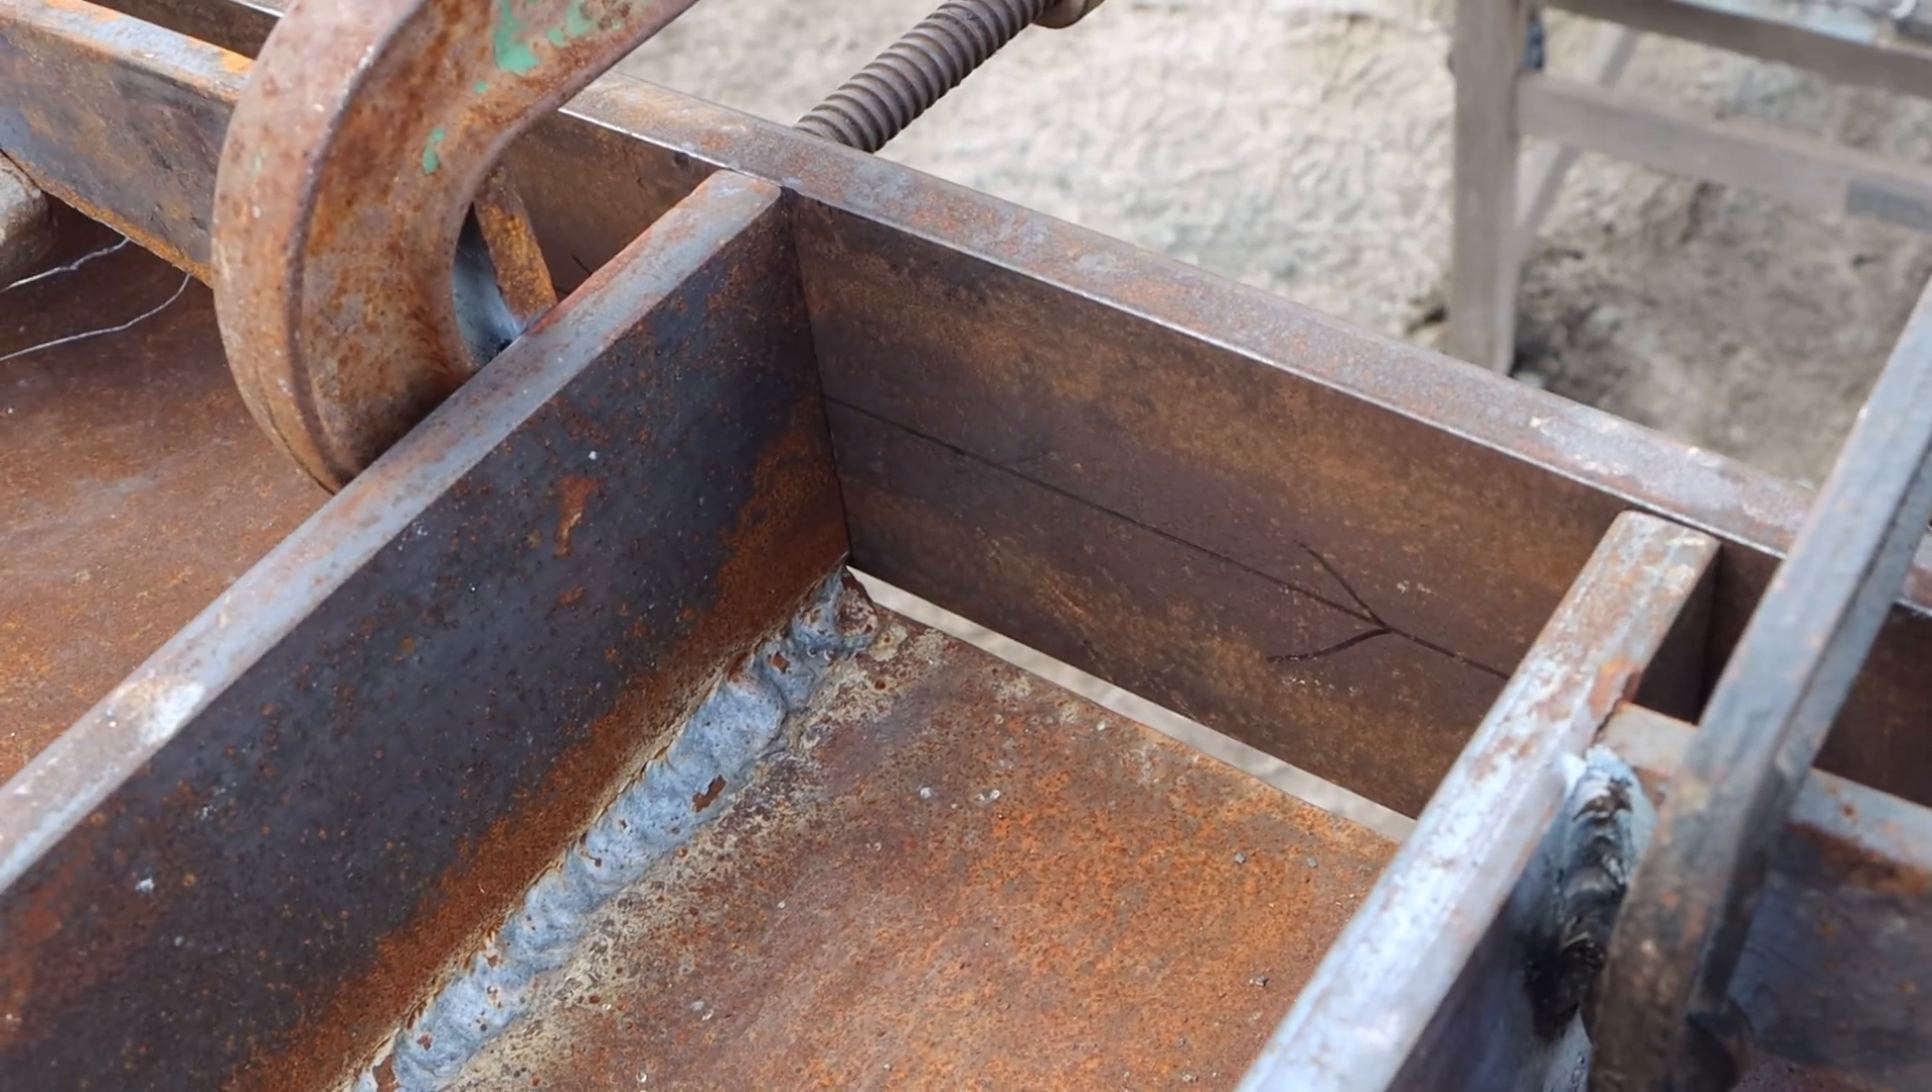You can see there's a gap across the bottom, that's fillable by weld, that's not really an issue.